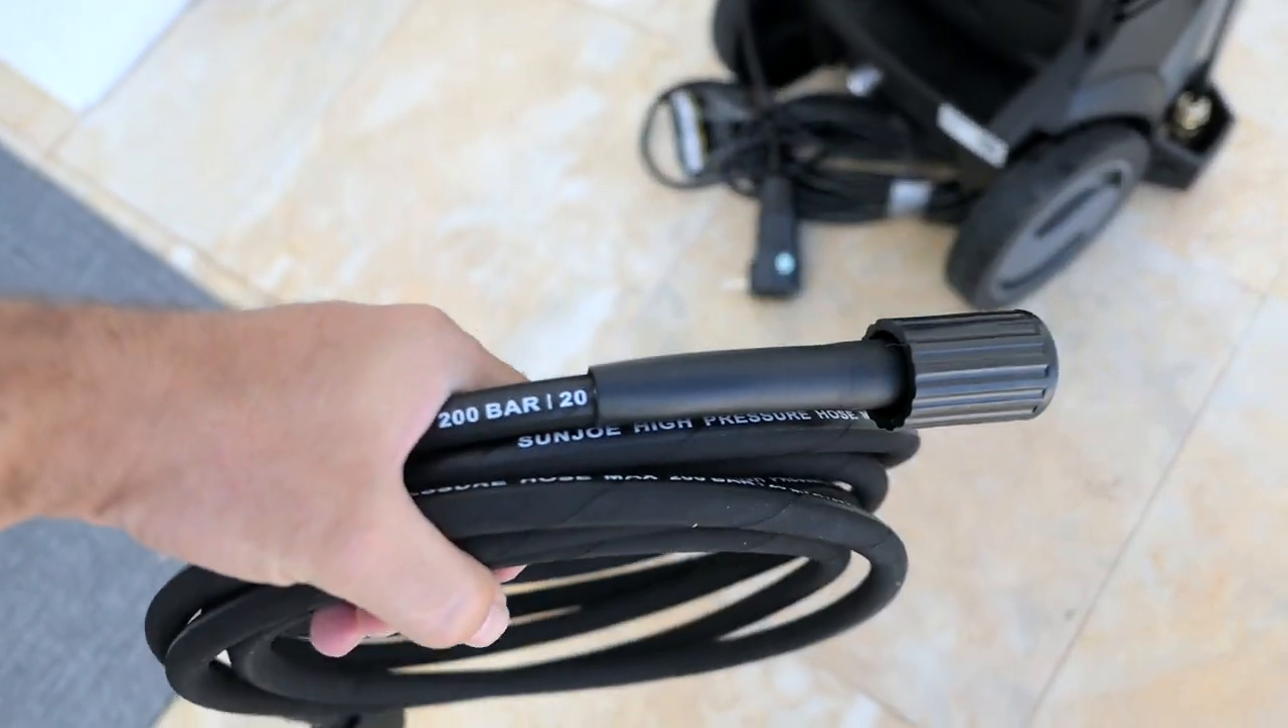So the last thing we got left here is to install the hose, the high -pressure hose.